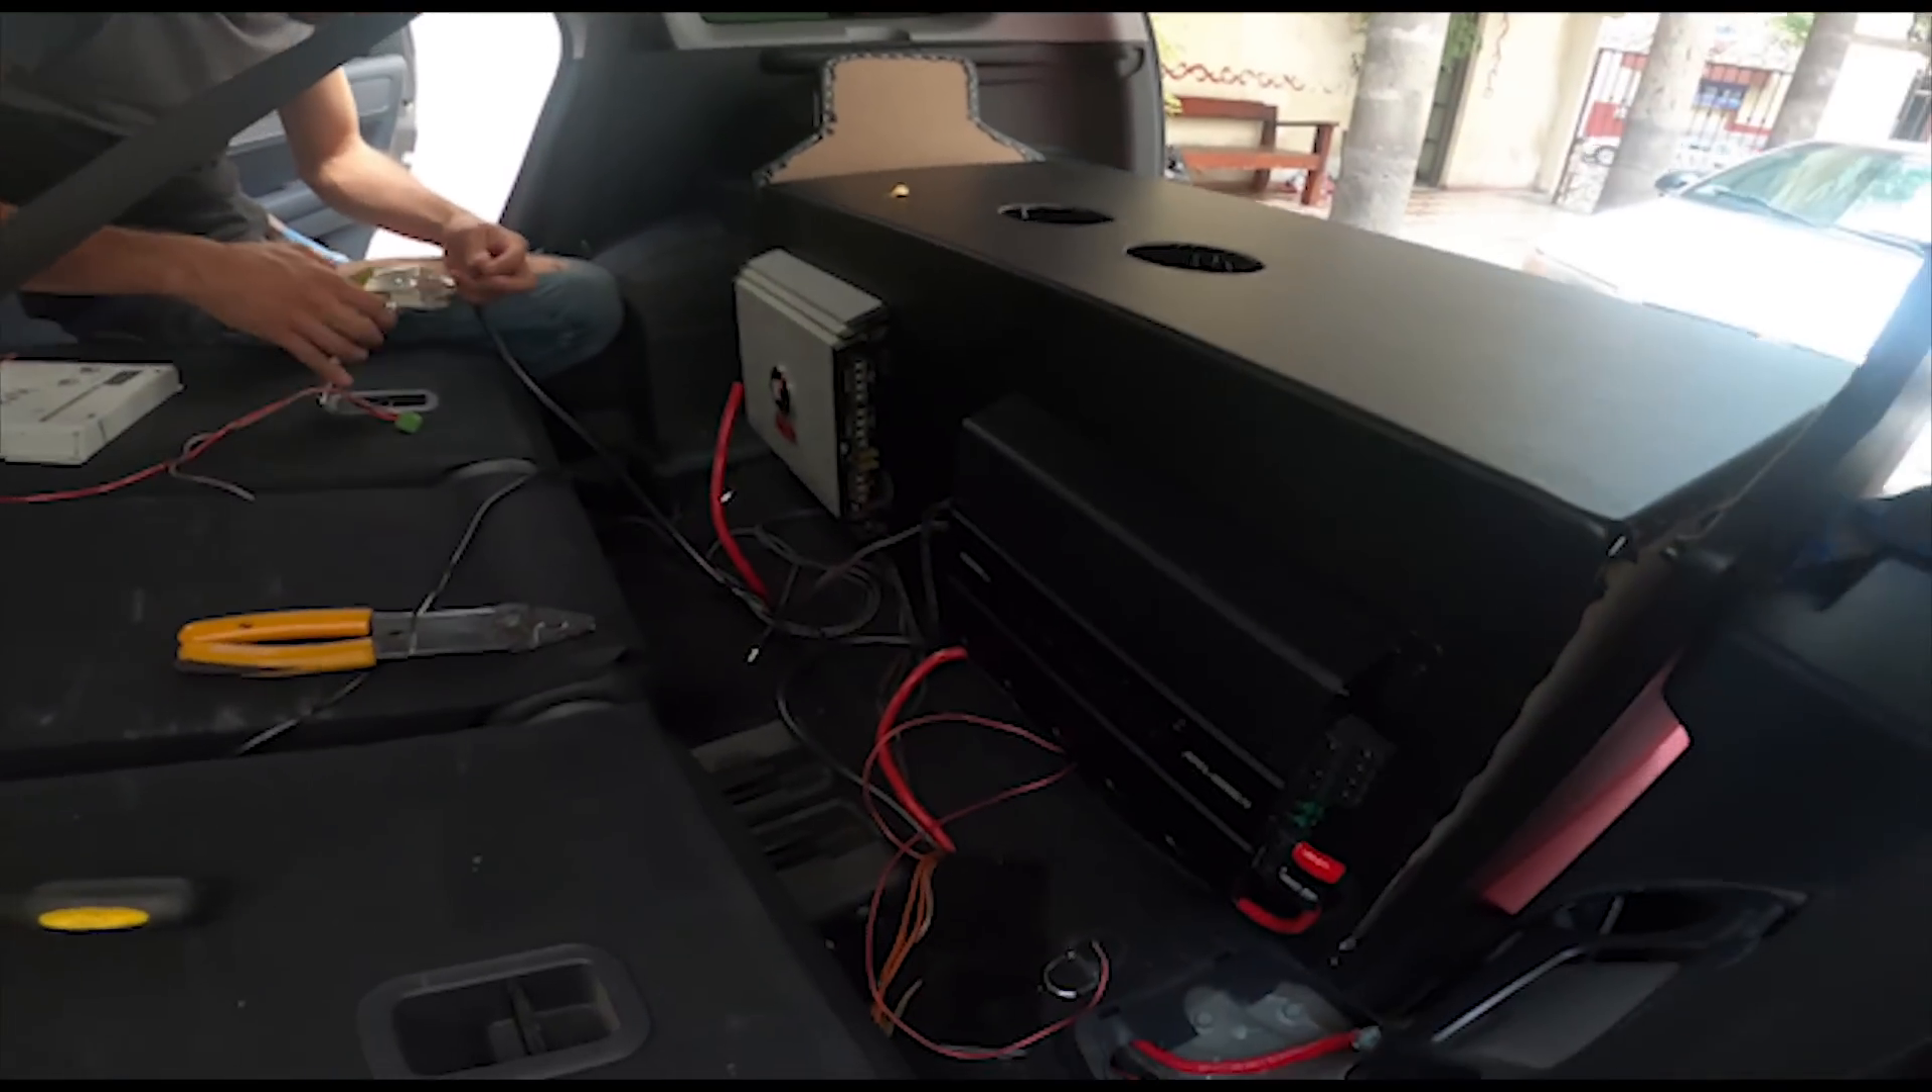Ahí están colocados ya los amplis.